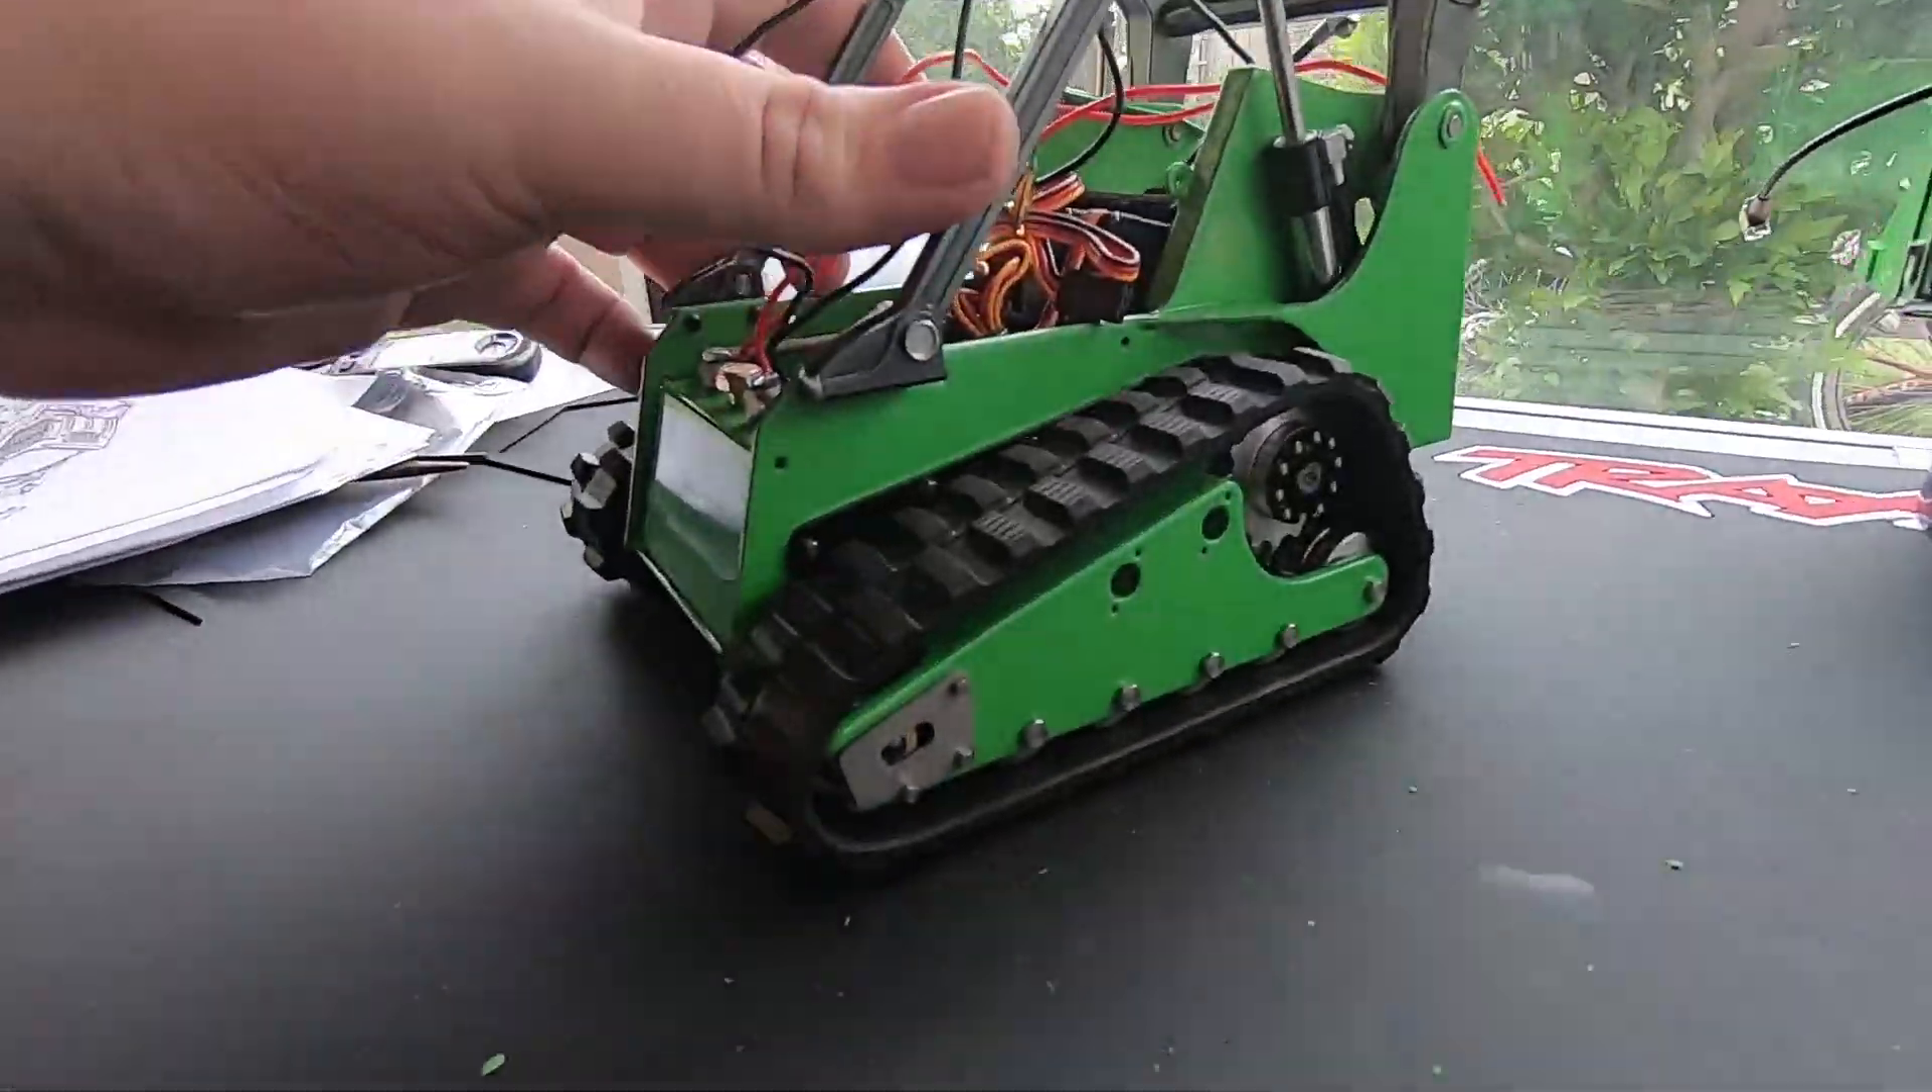We've got some tracks on the base now.